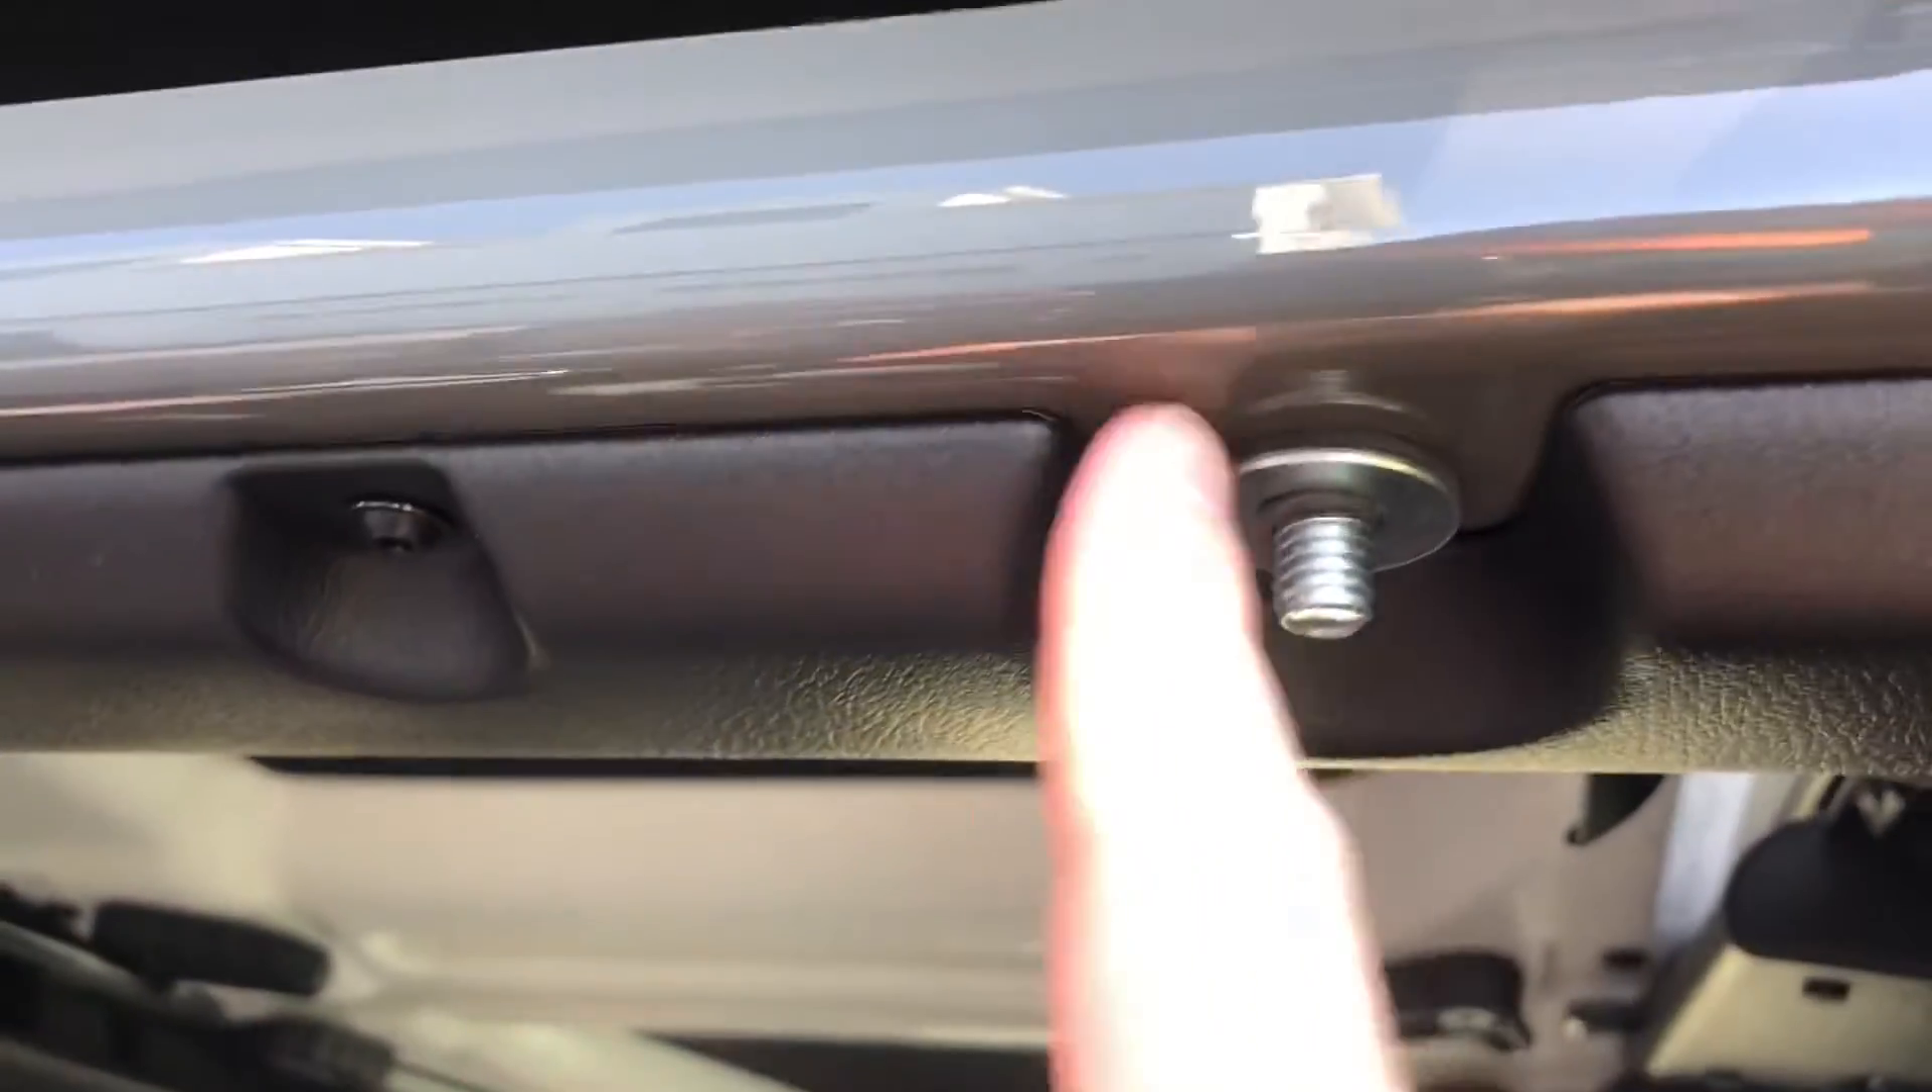So now we're going to put the bolts through the rail. You can see I already did one here.